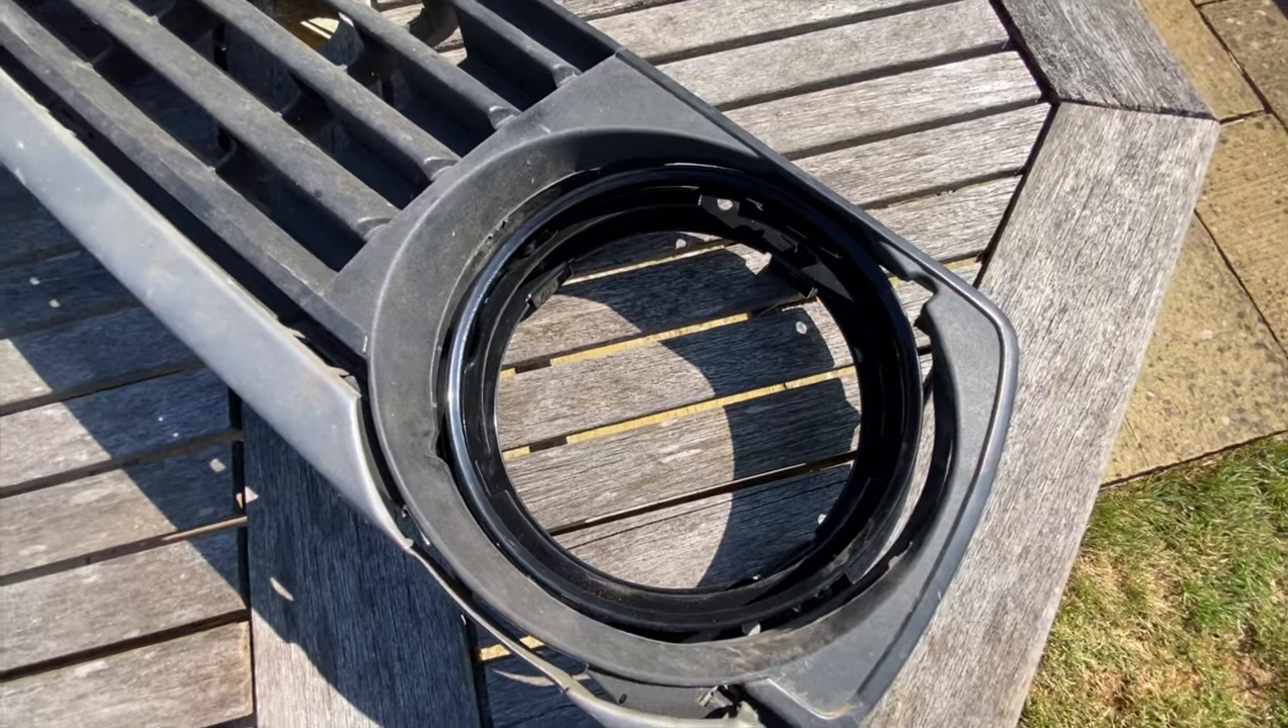Now as you can see the mounting ring actually fits quite nicely in the headlight aperture of the grille.